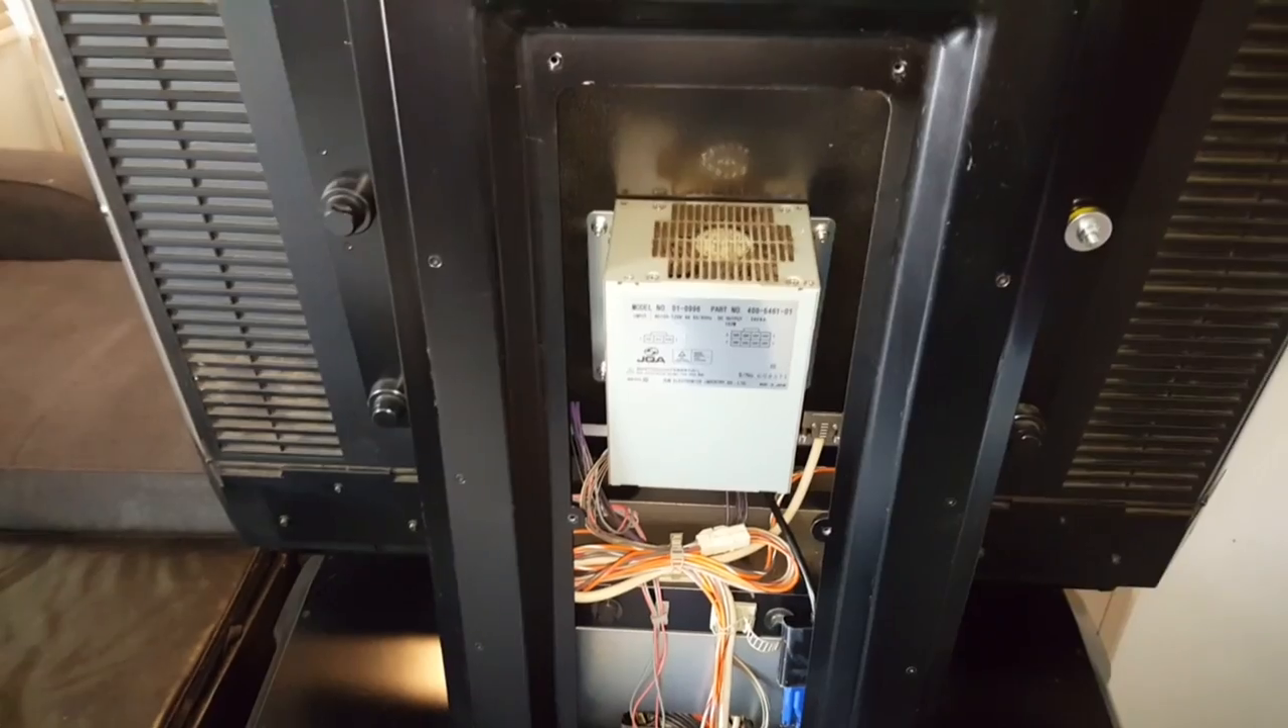We got the back panel off and as you can see it exposes some of the insides.